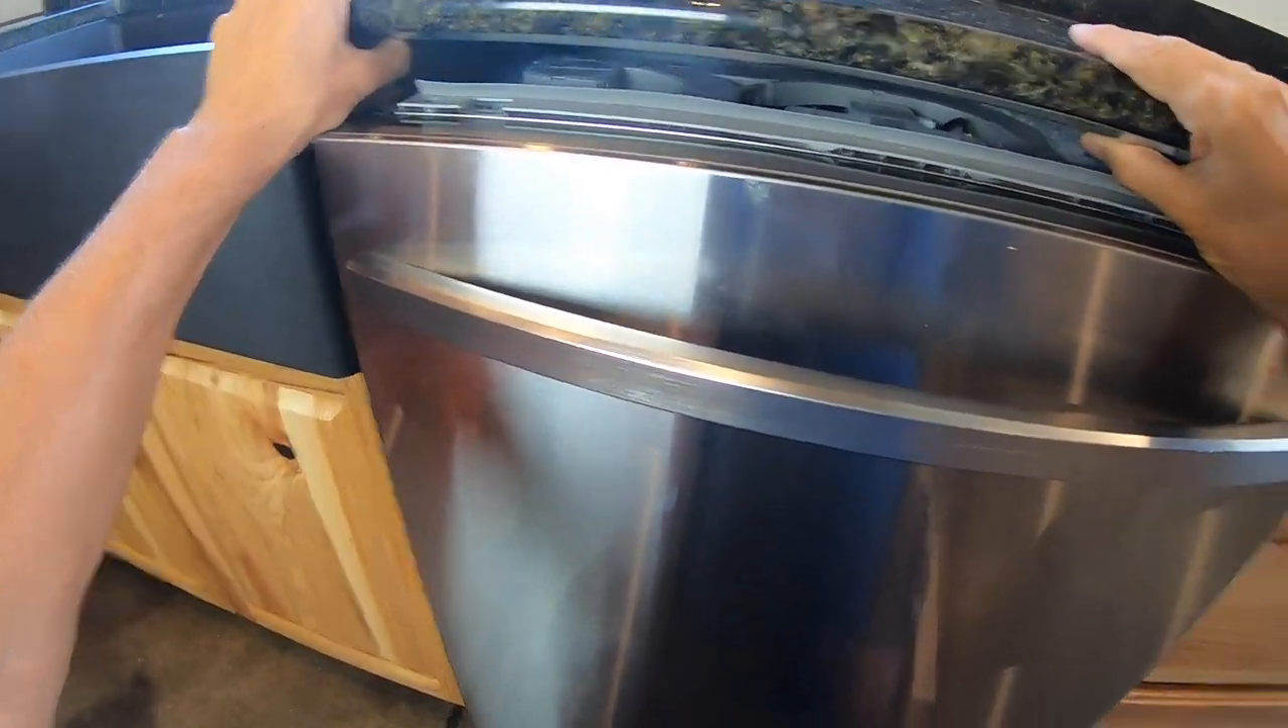So now that I've pushed my dishwasher in before I hook everything up I've noticed that I've got this big gap right here between my granite and my dishwasher.